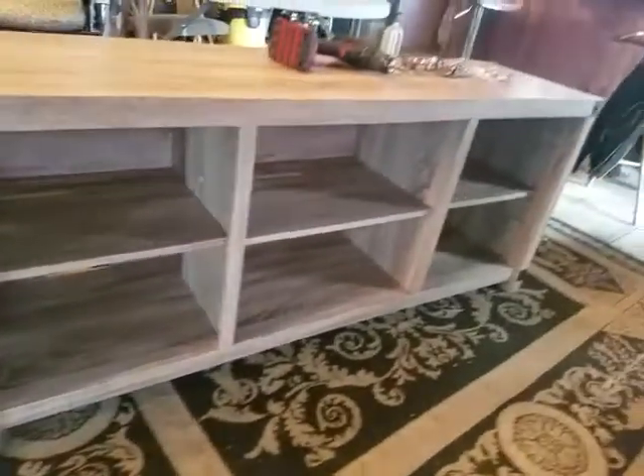Well, I've been going at this now for about 45 minutes and all I have left to put on is the doors.